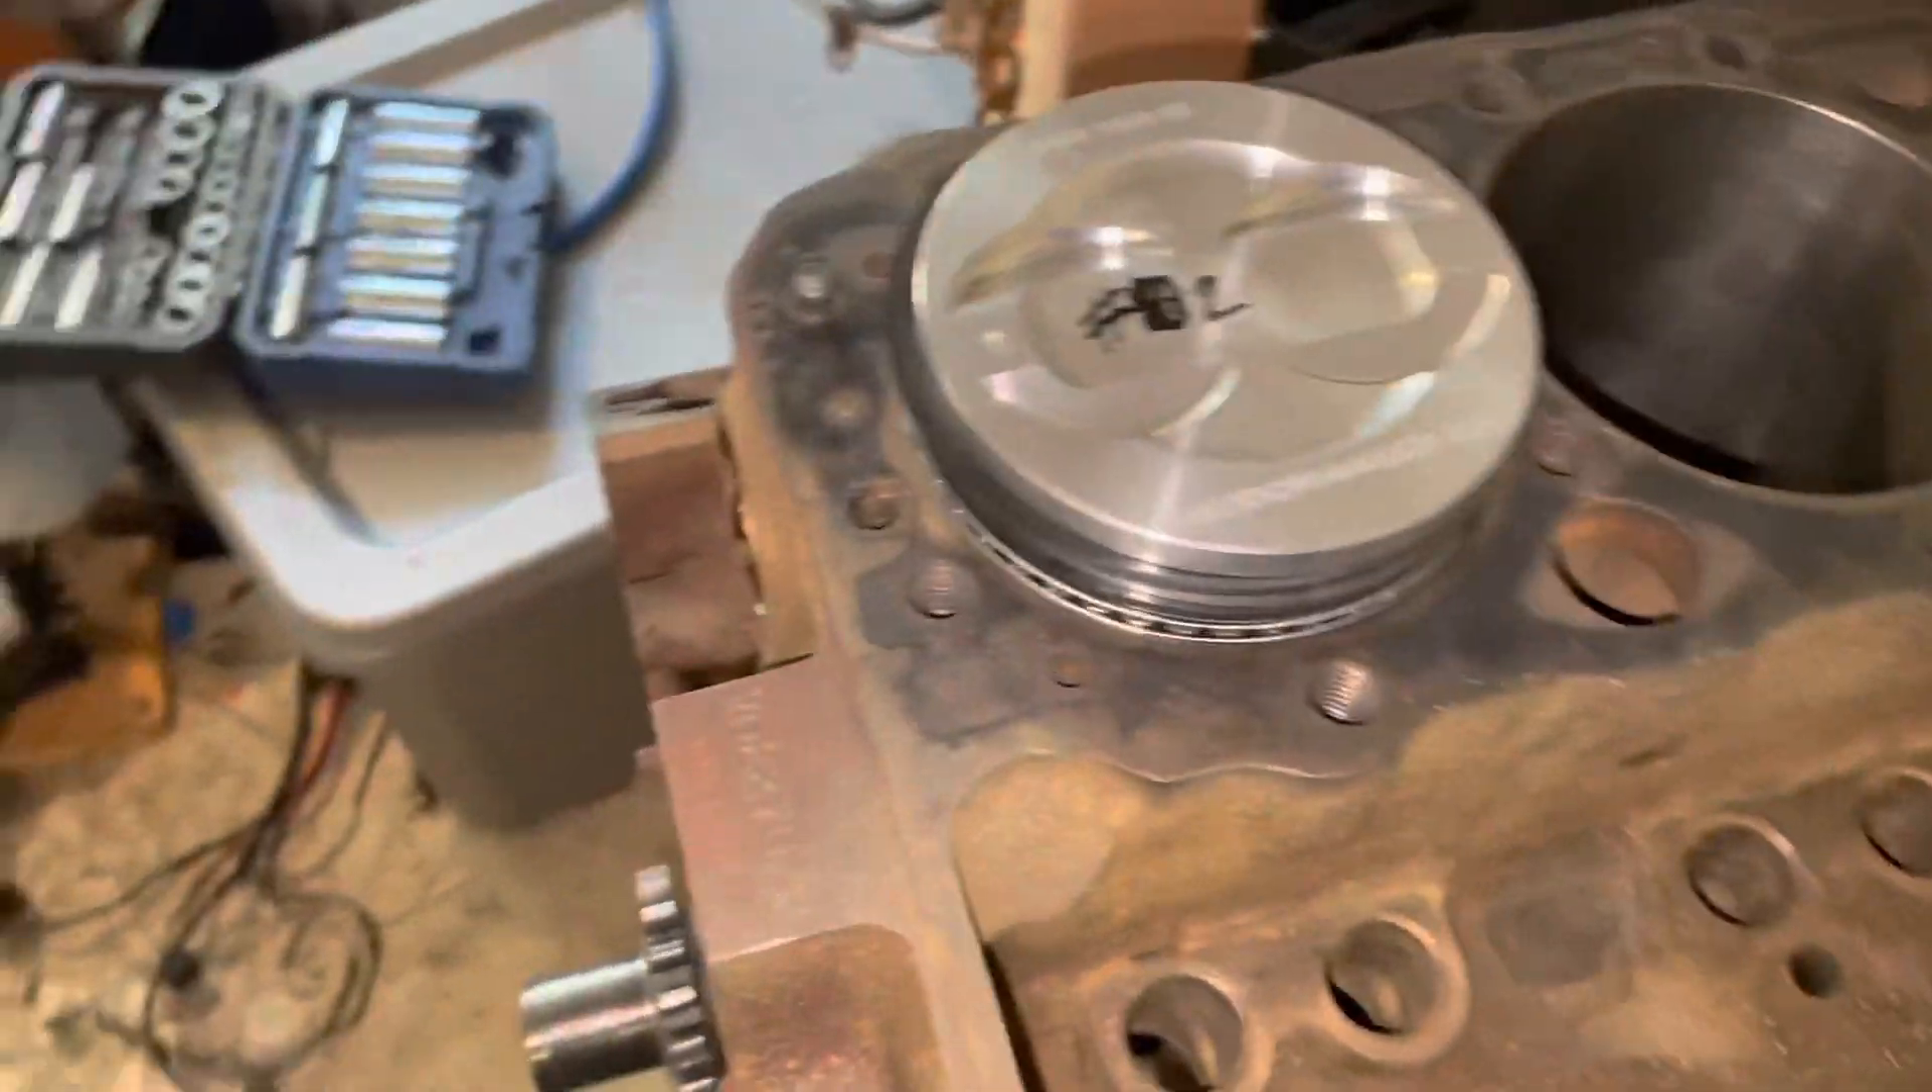Uh, now I've set the piston down in the bore. I've not put the ring compressor on it.